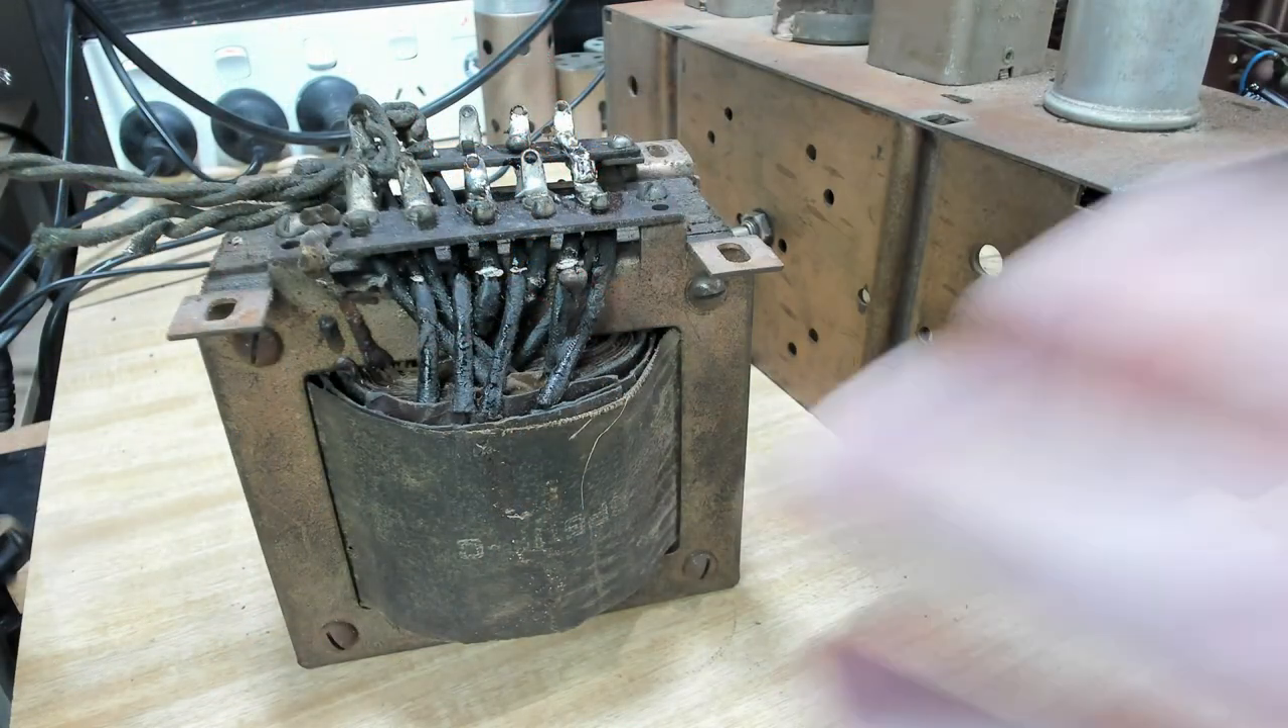Okay, transformer's out, and that came out very easily.